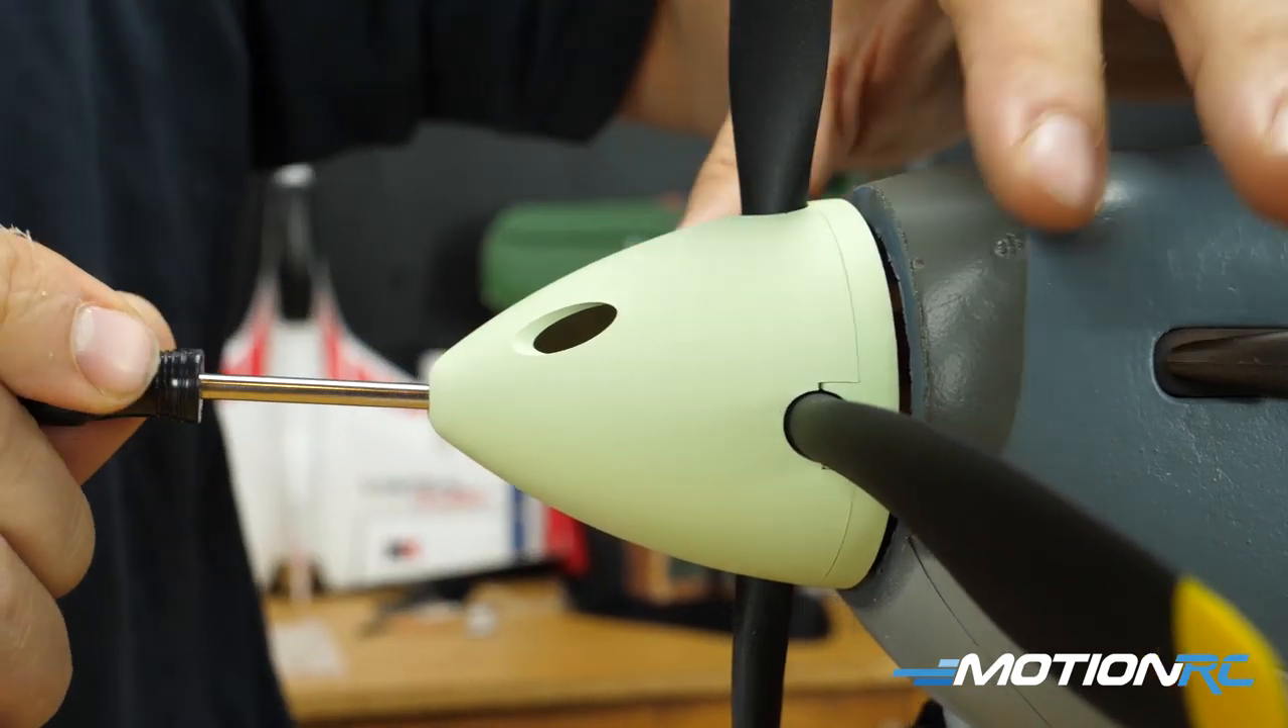Your prop is now installed.